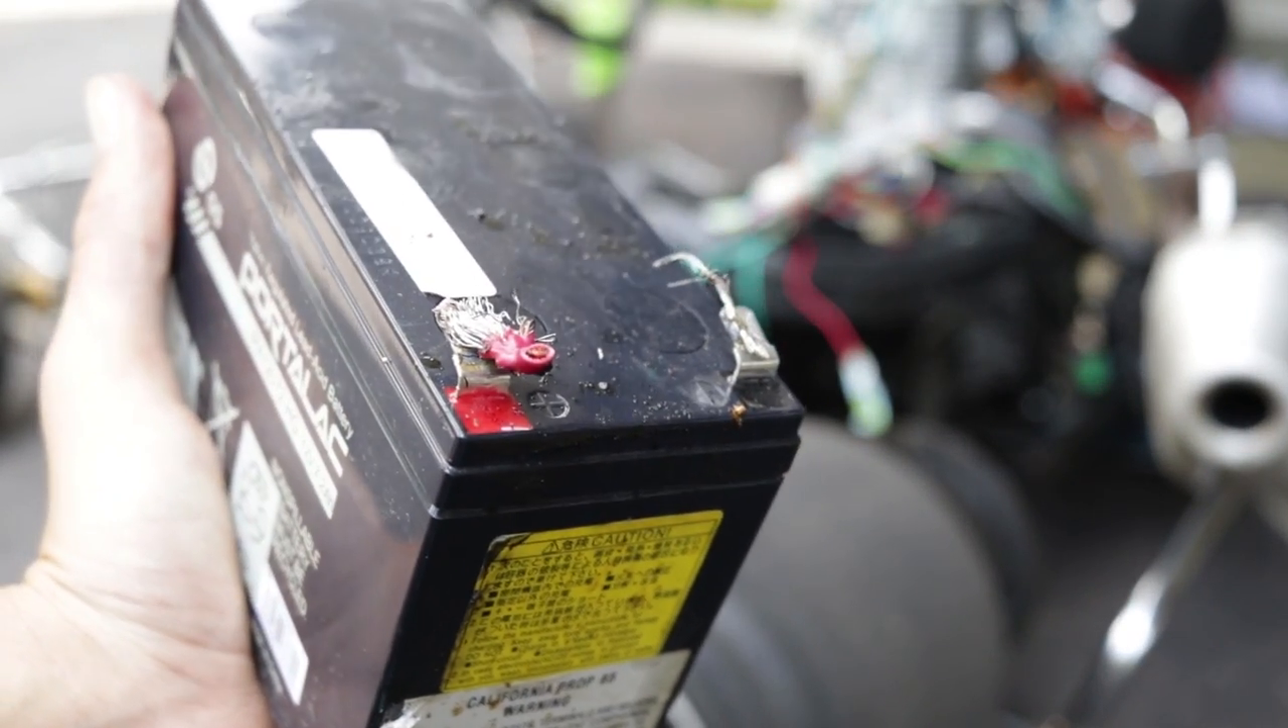So I've detached the battery and I've cut the wires off.